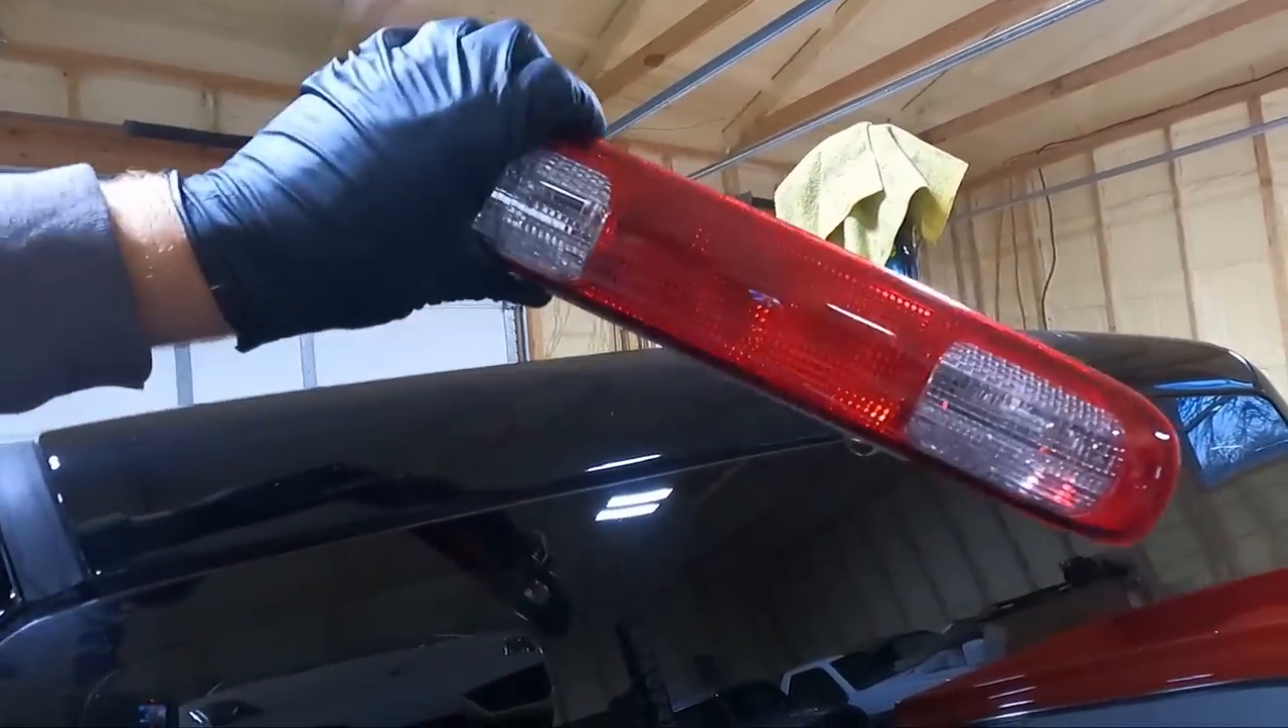You can see I've already started in the back by taking out the third brake light.